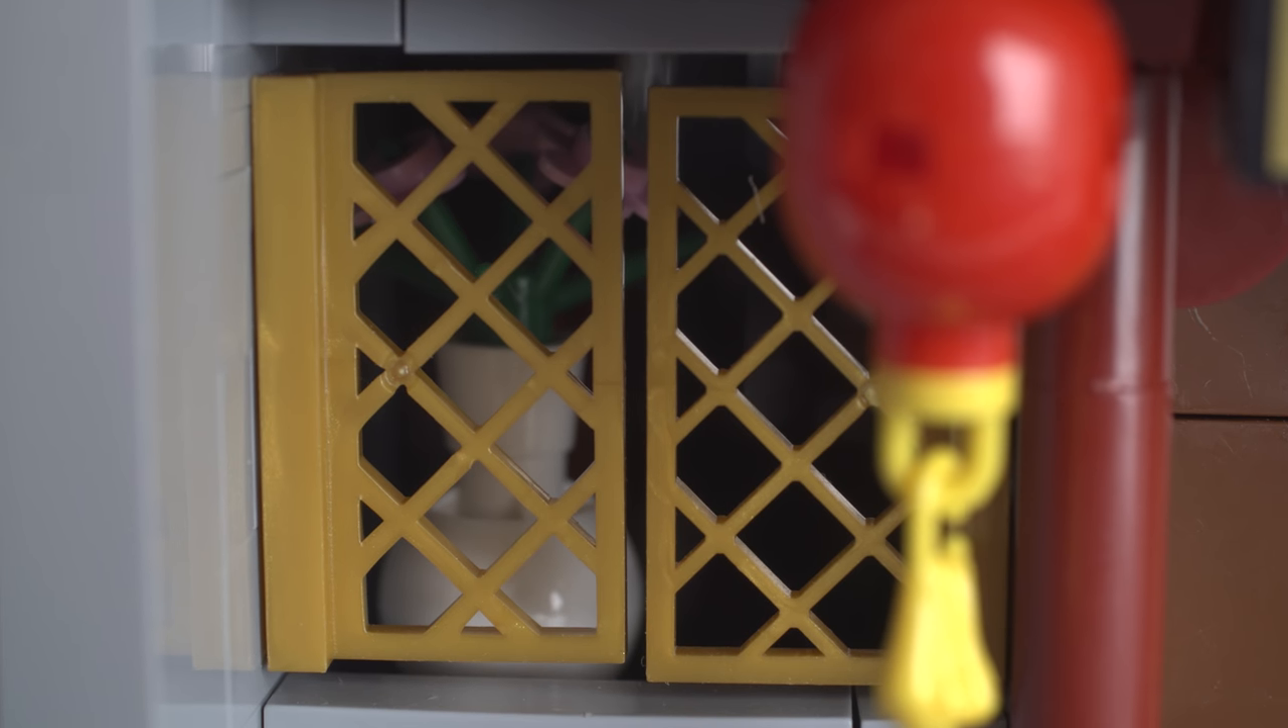You got a couple of windows there on the sides. They're kind of like slotted sideways in. They're not really perfectly lined up, but they look okay. There's a little bit of a gap there.